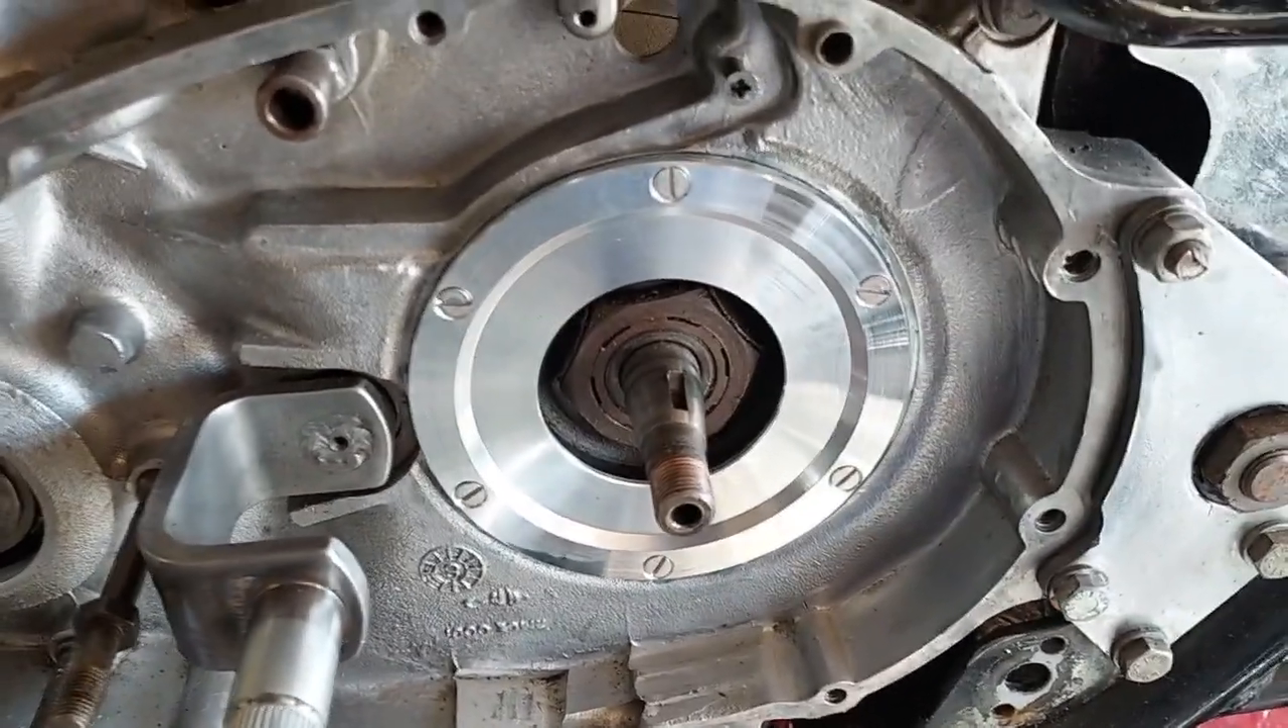That's the new, nice new shiny plate on. And all the screws are in and tightened down.